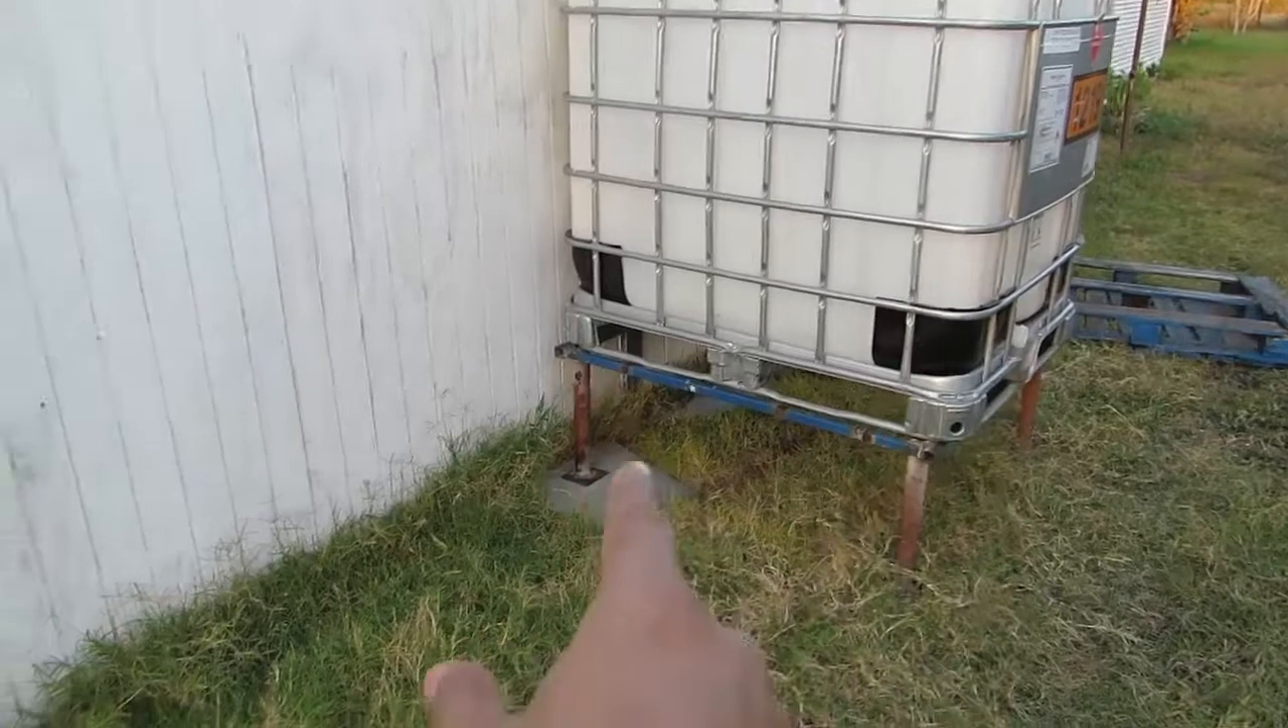Y pues como pueden ver Pues el tanque ya está Ya en la base.